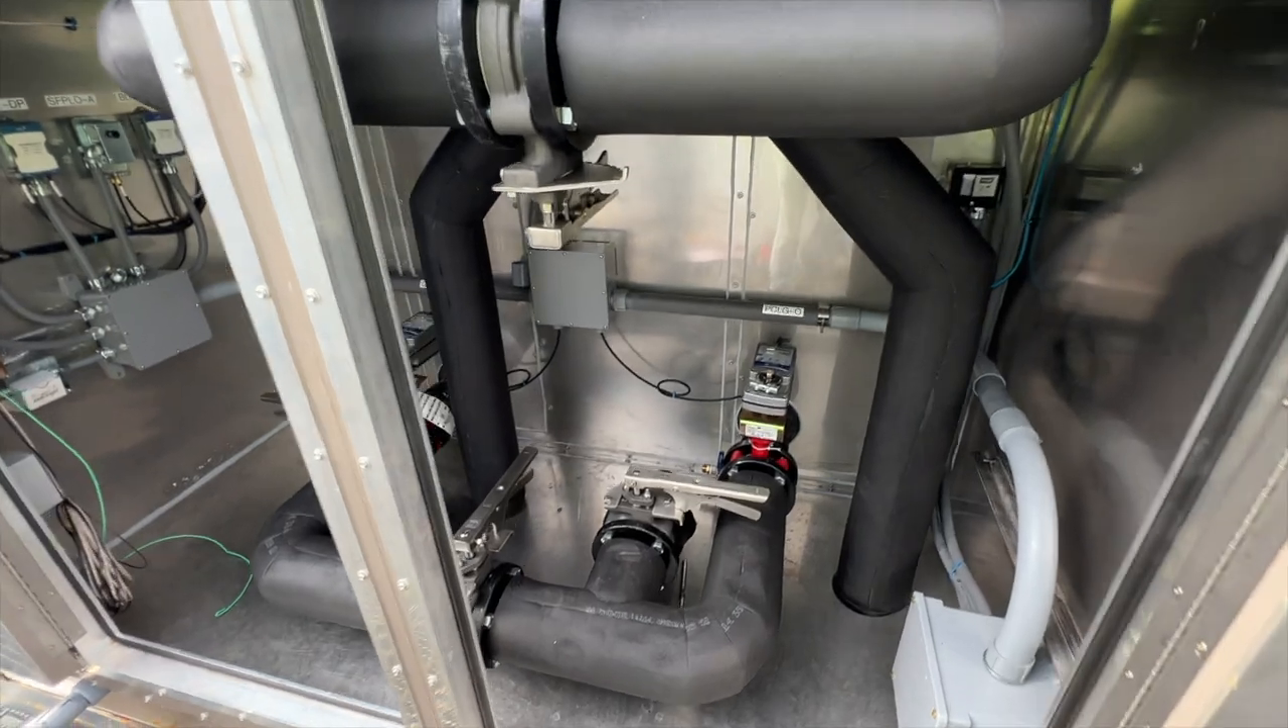And this is what it looks like with about 90 % of the insulation on.